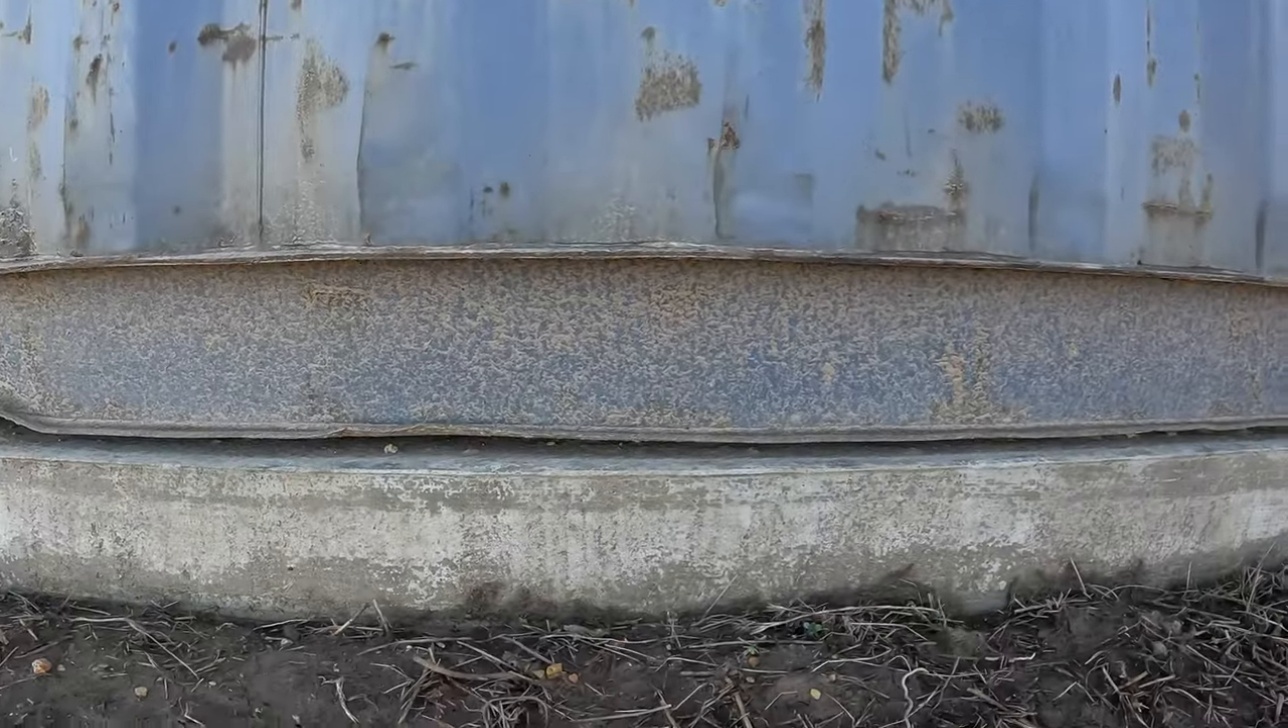It's that whole bottom part of the shipping container where it doesn't sit flat onto the concrete.